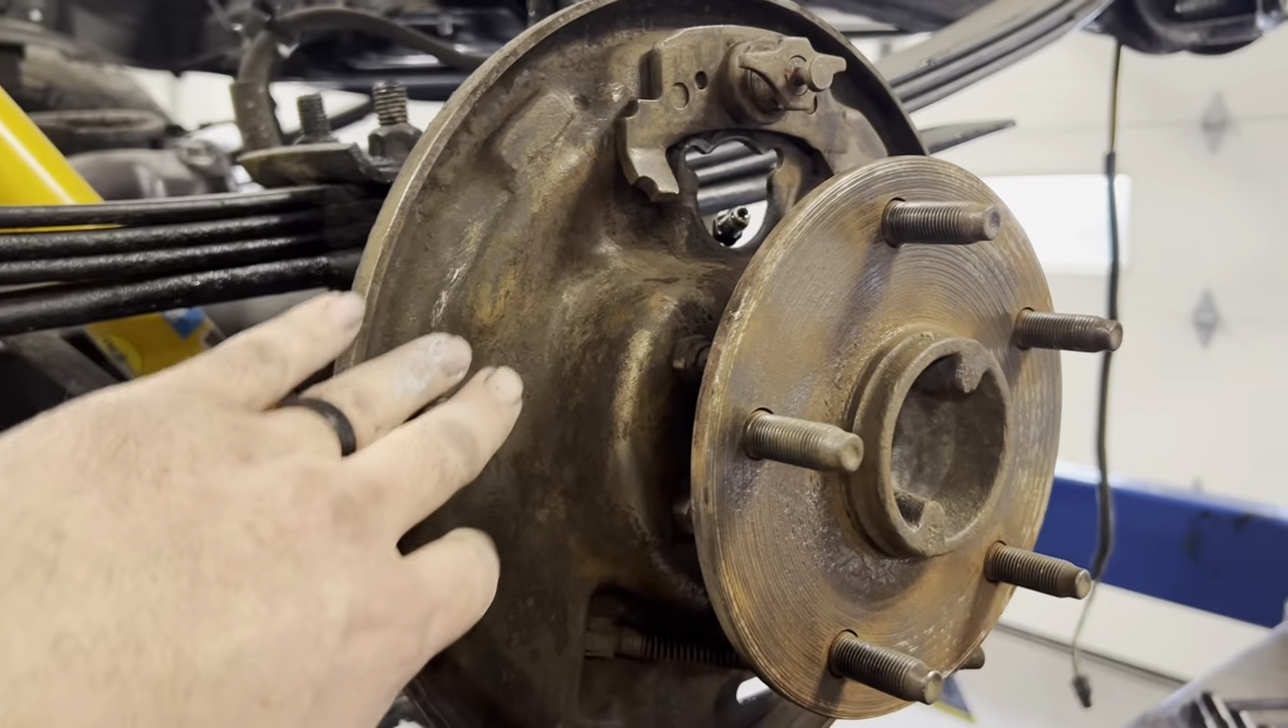You got all the brake components out.